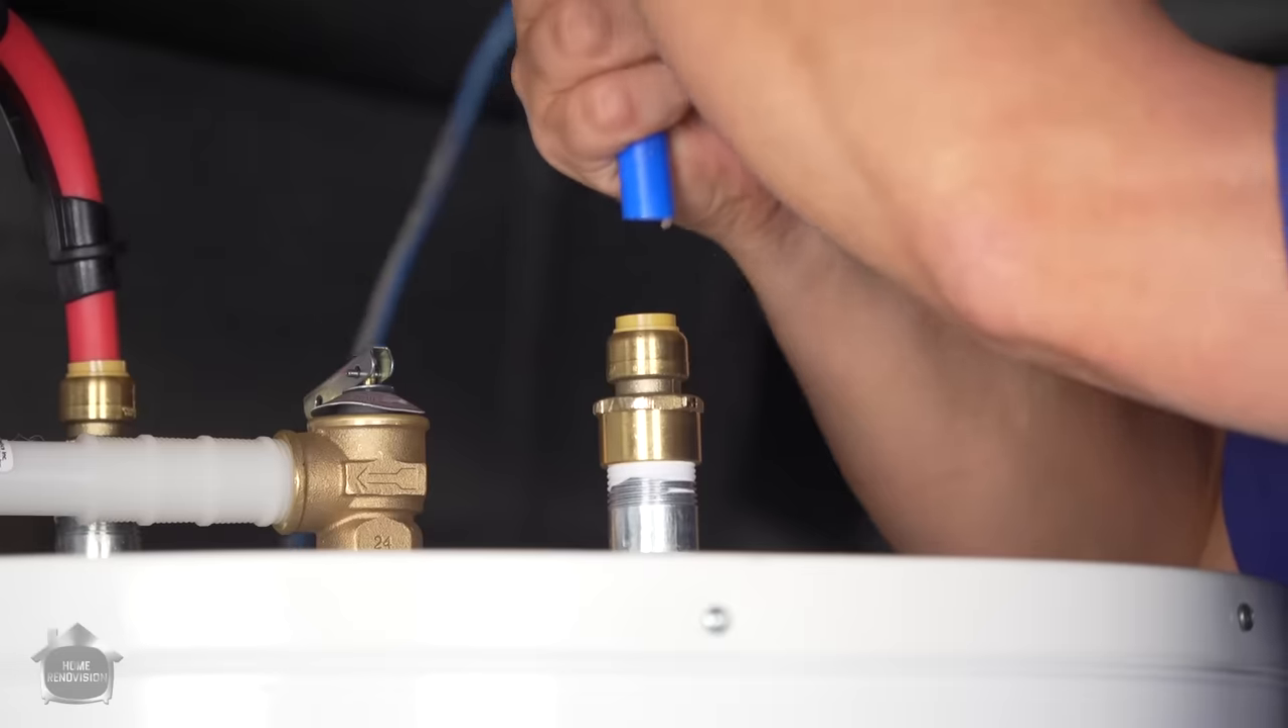Now all we have to do is connect our water line for the cold supply Right here.